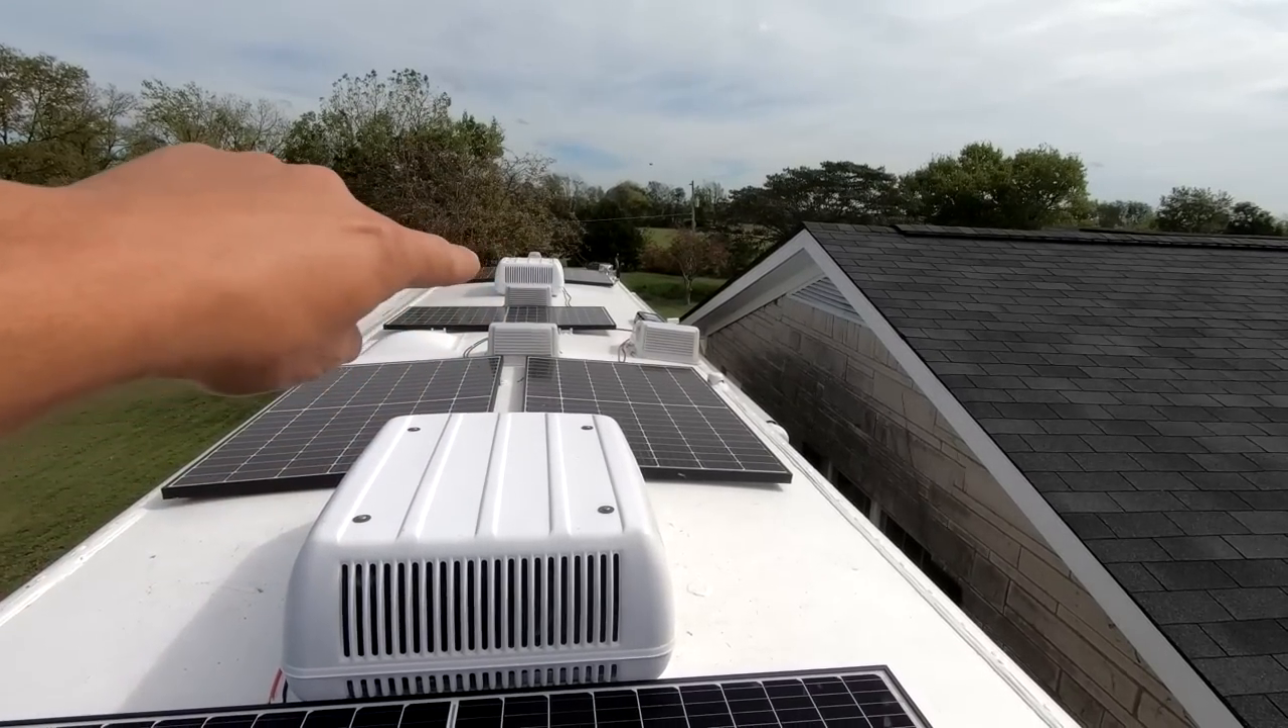I have all the panels on.